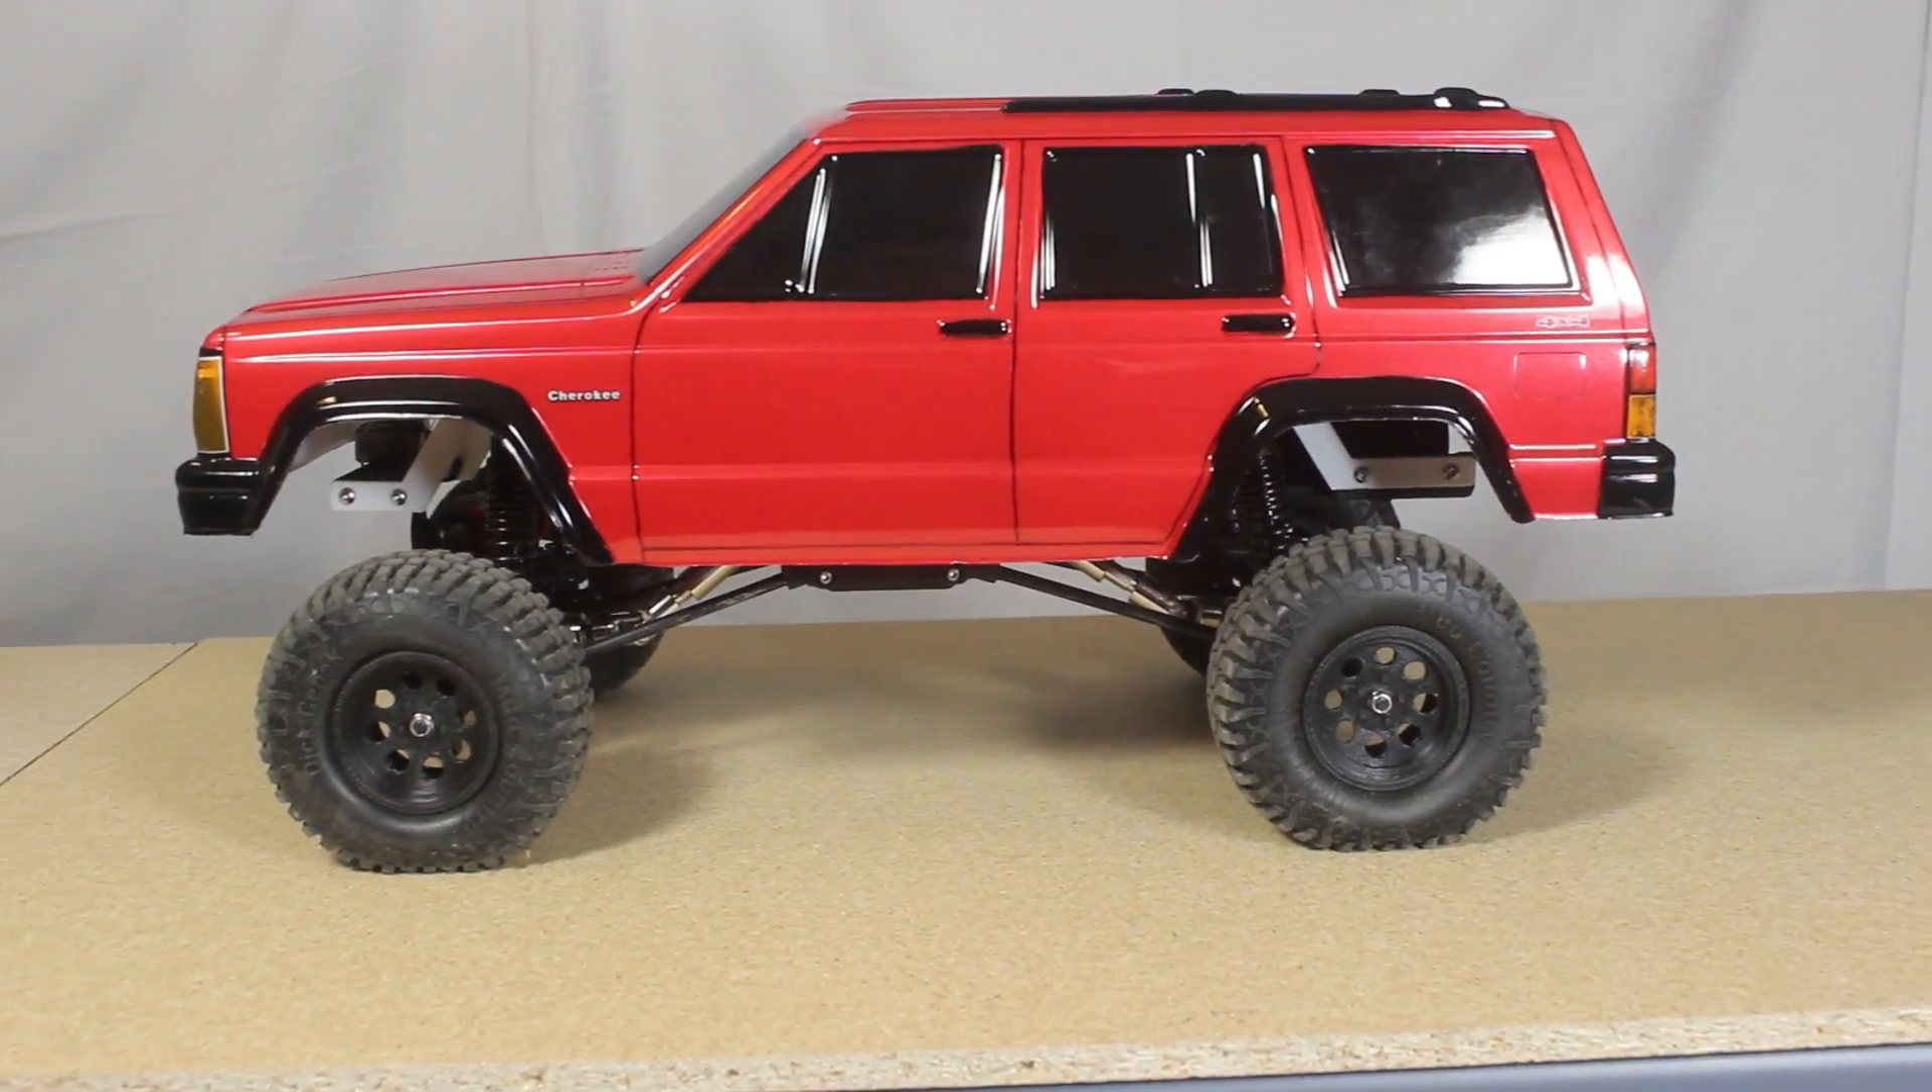The body mounts on it right now are just temporary. I think the body looks like it's sitting a little too high up on the chassis right now.